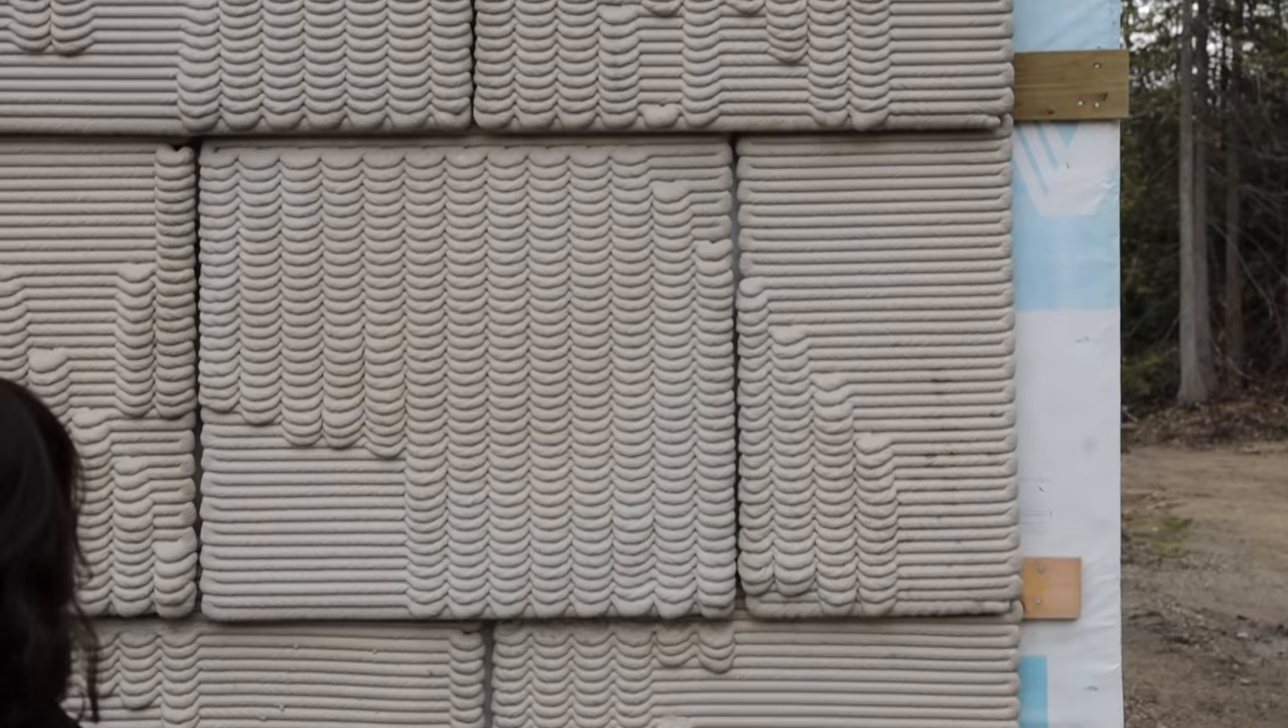The beautiful, fun, concrete shingles have gaps in between and are screwed directly over Tyvek.